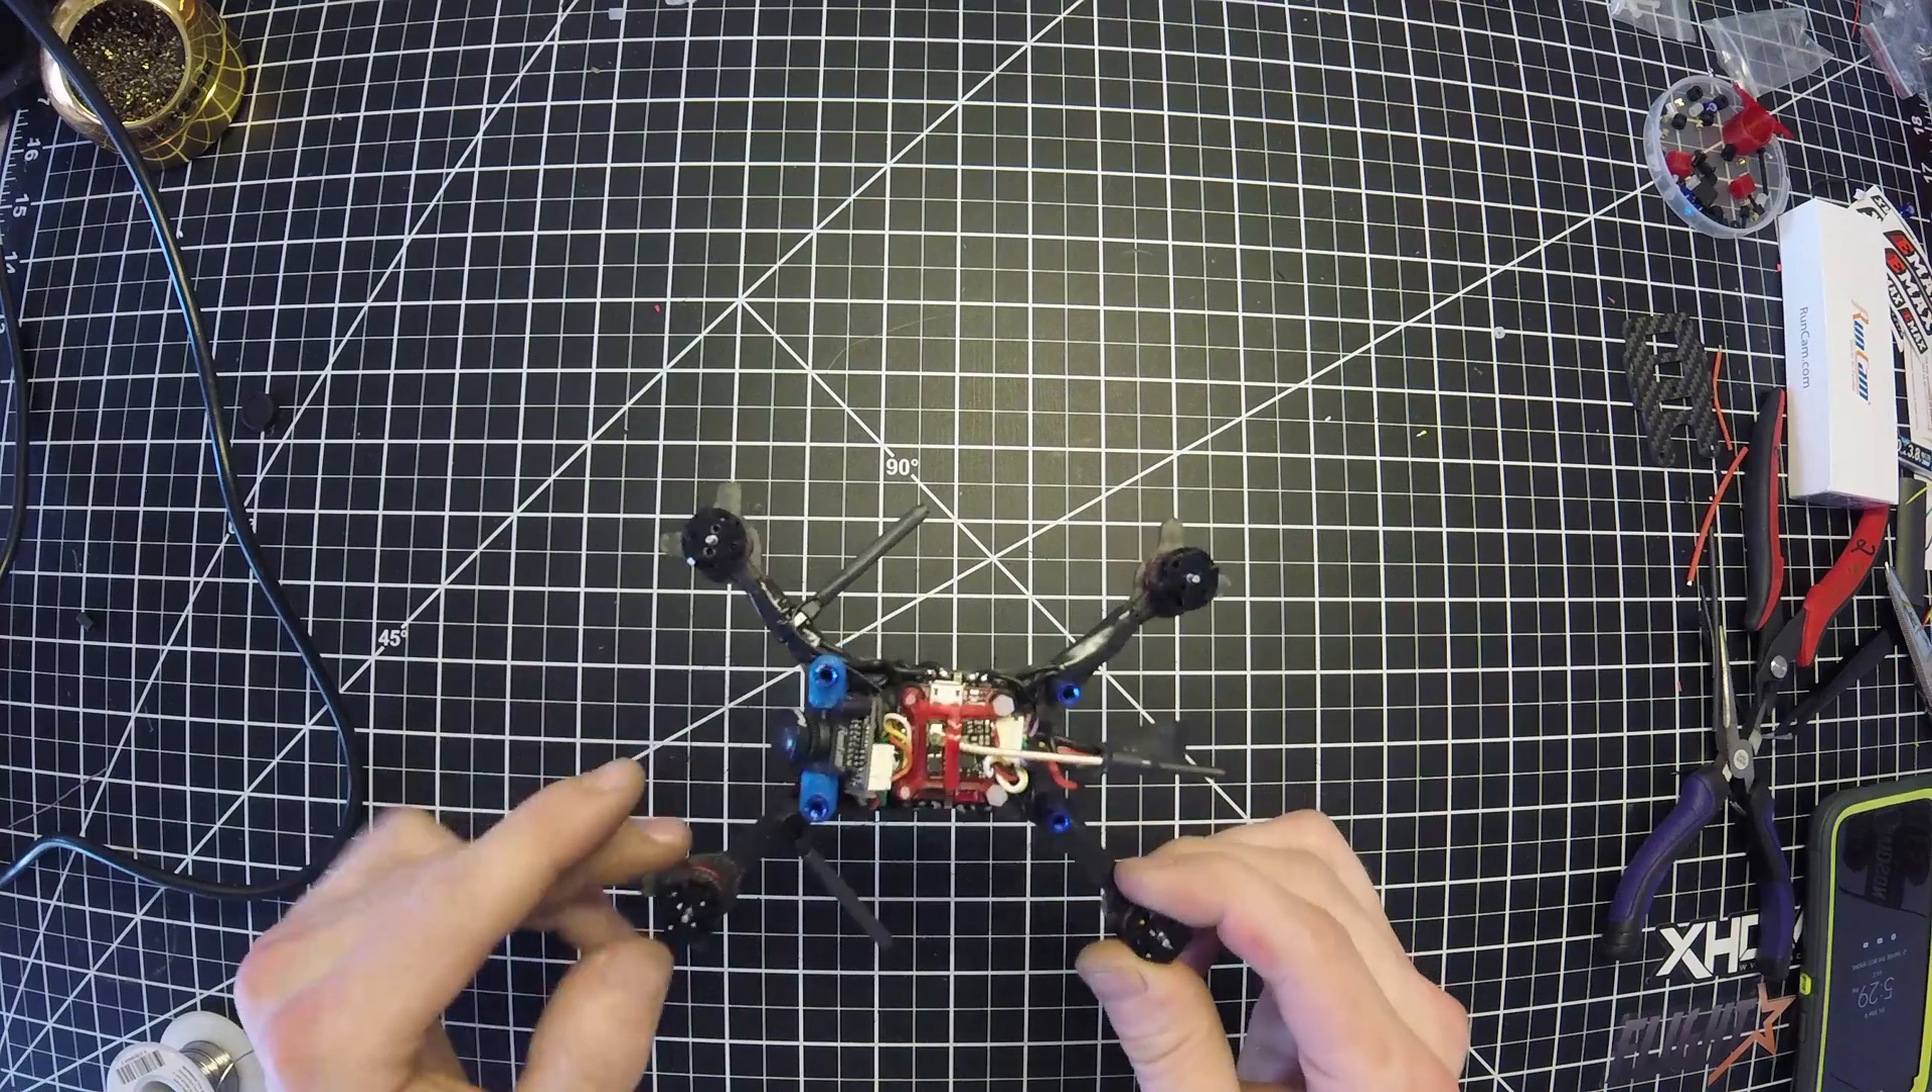All right, this is the finished product without the top plate on.